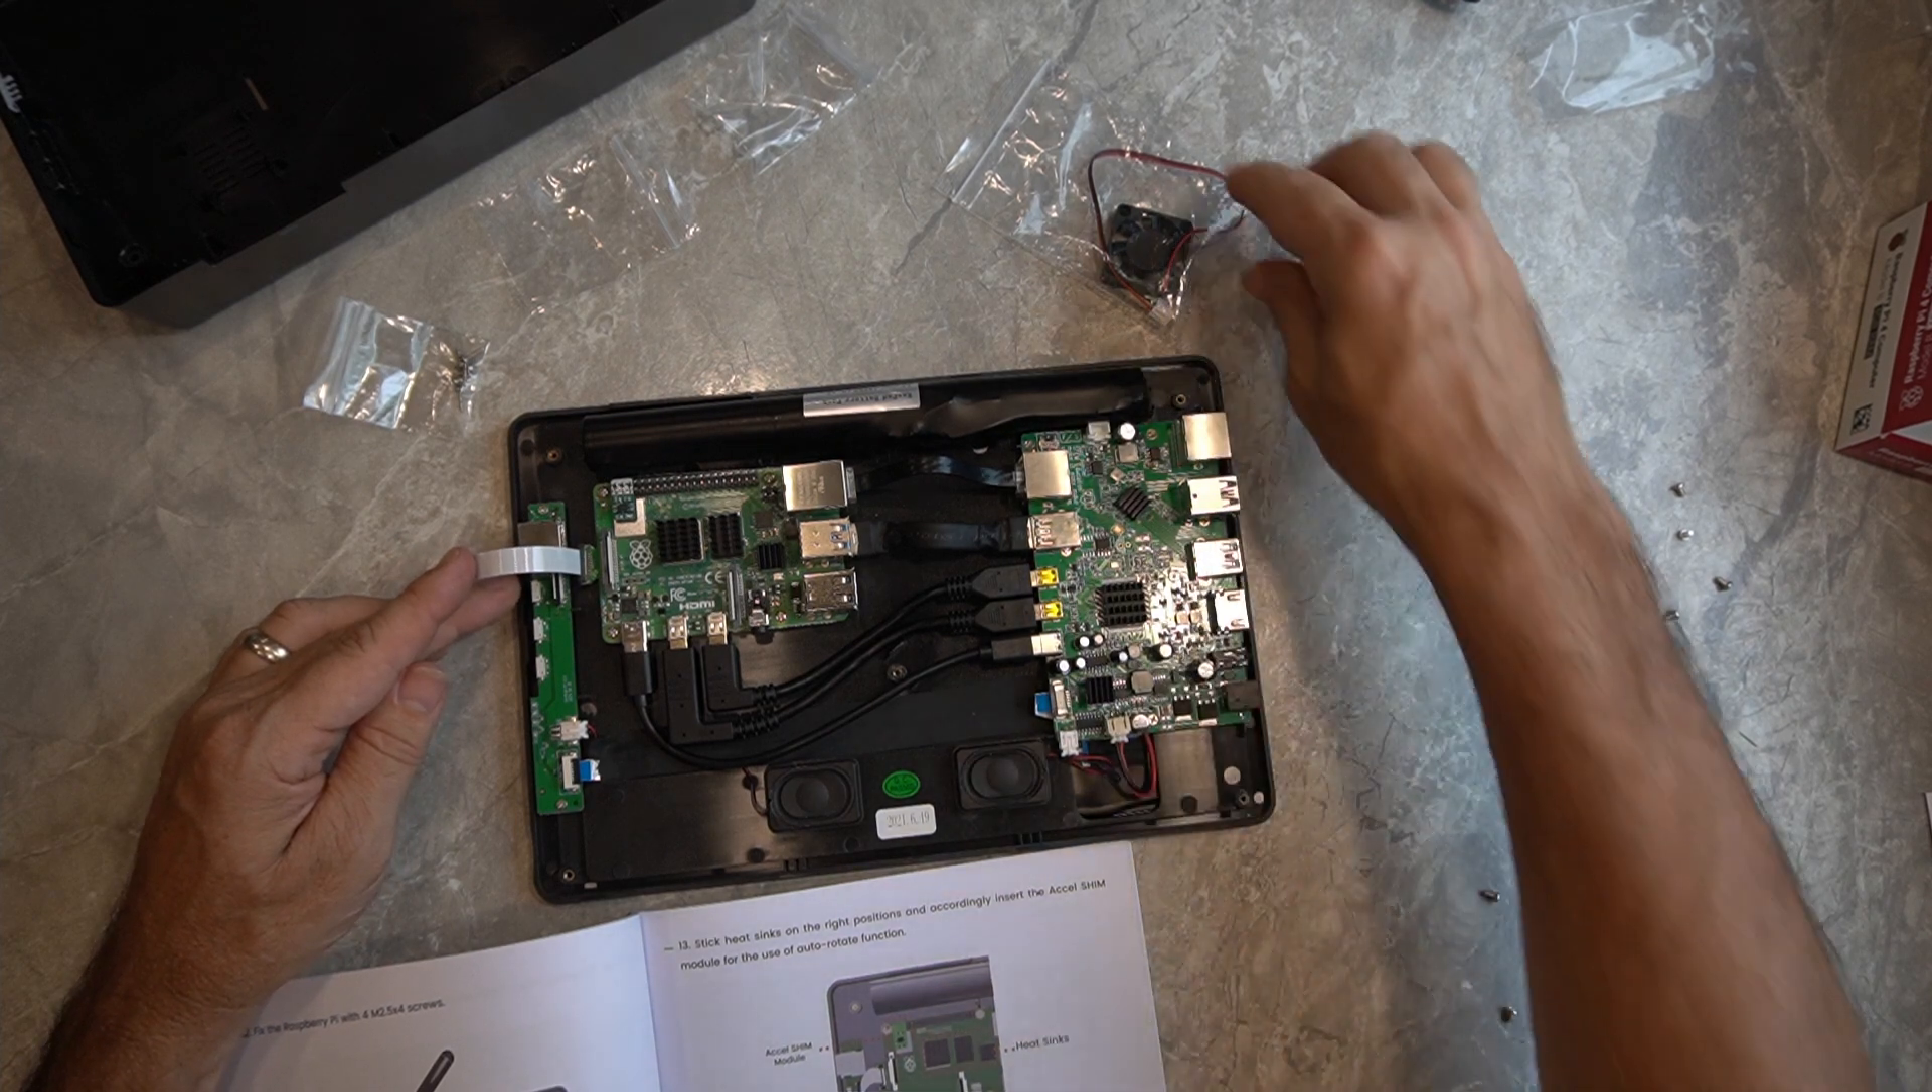So, just a couple of things left here. We've got to install the ribbon cable for the micro SD card. And, then we also need to install the fan.